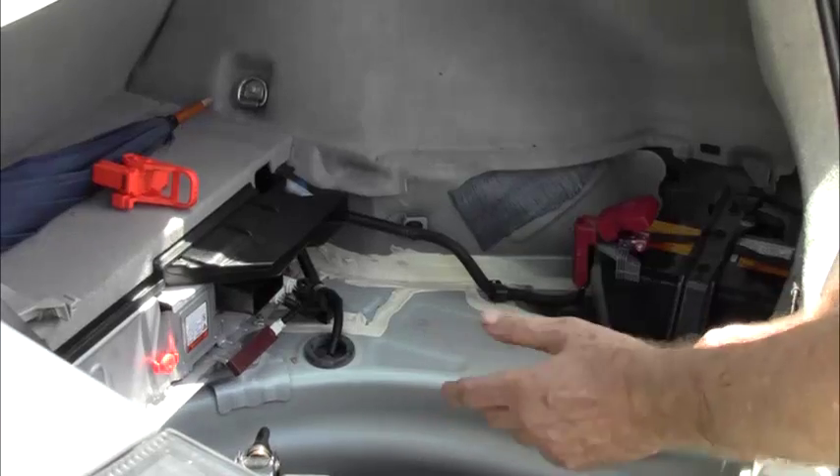We're not ready for the road yet, because we haven't put our car back together yet.